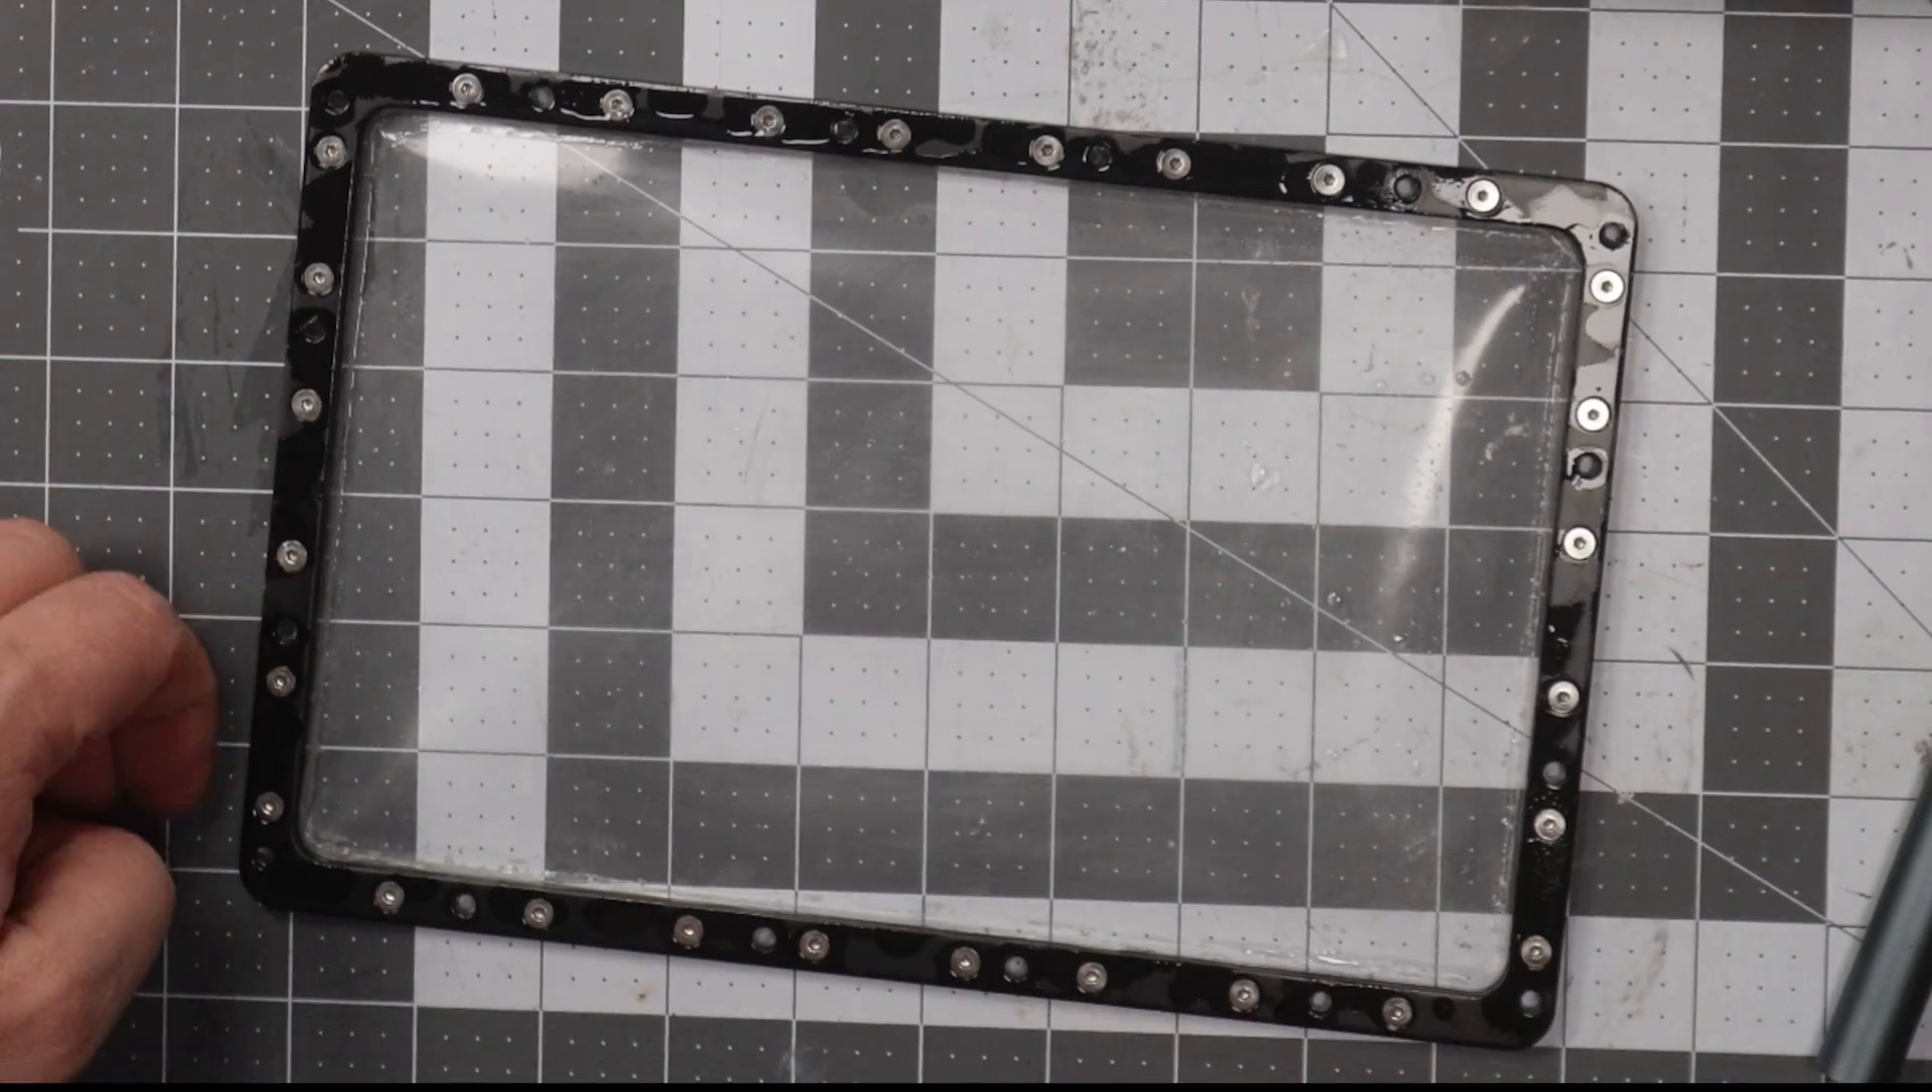On the back side of the frame there is a new set of screws that we need to remove.